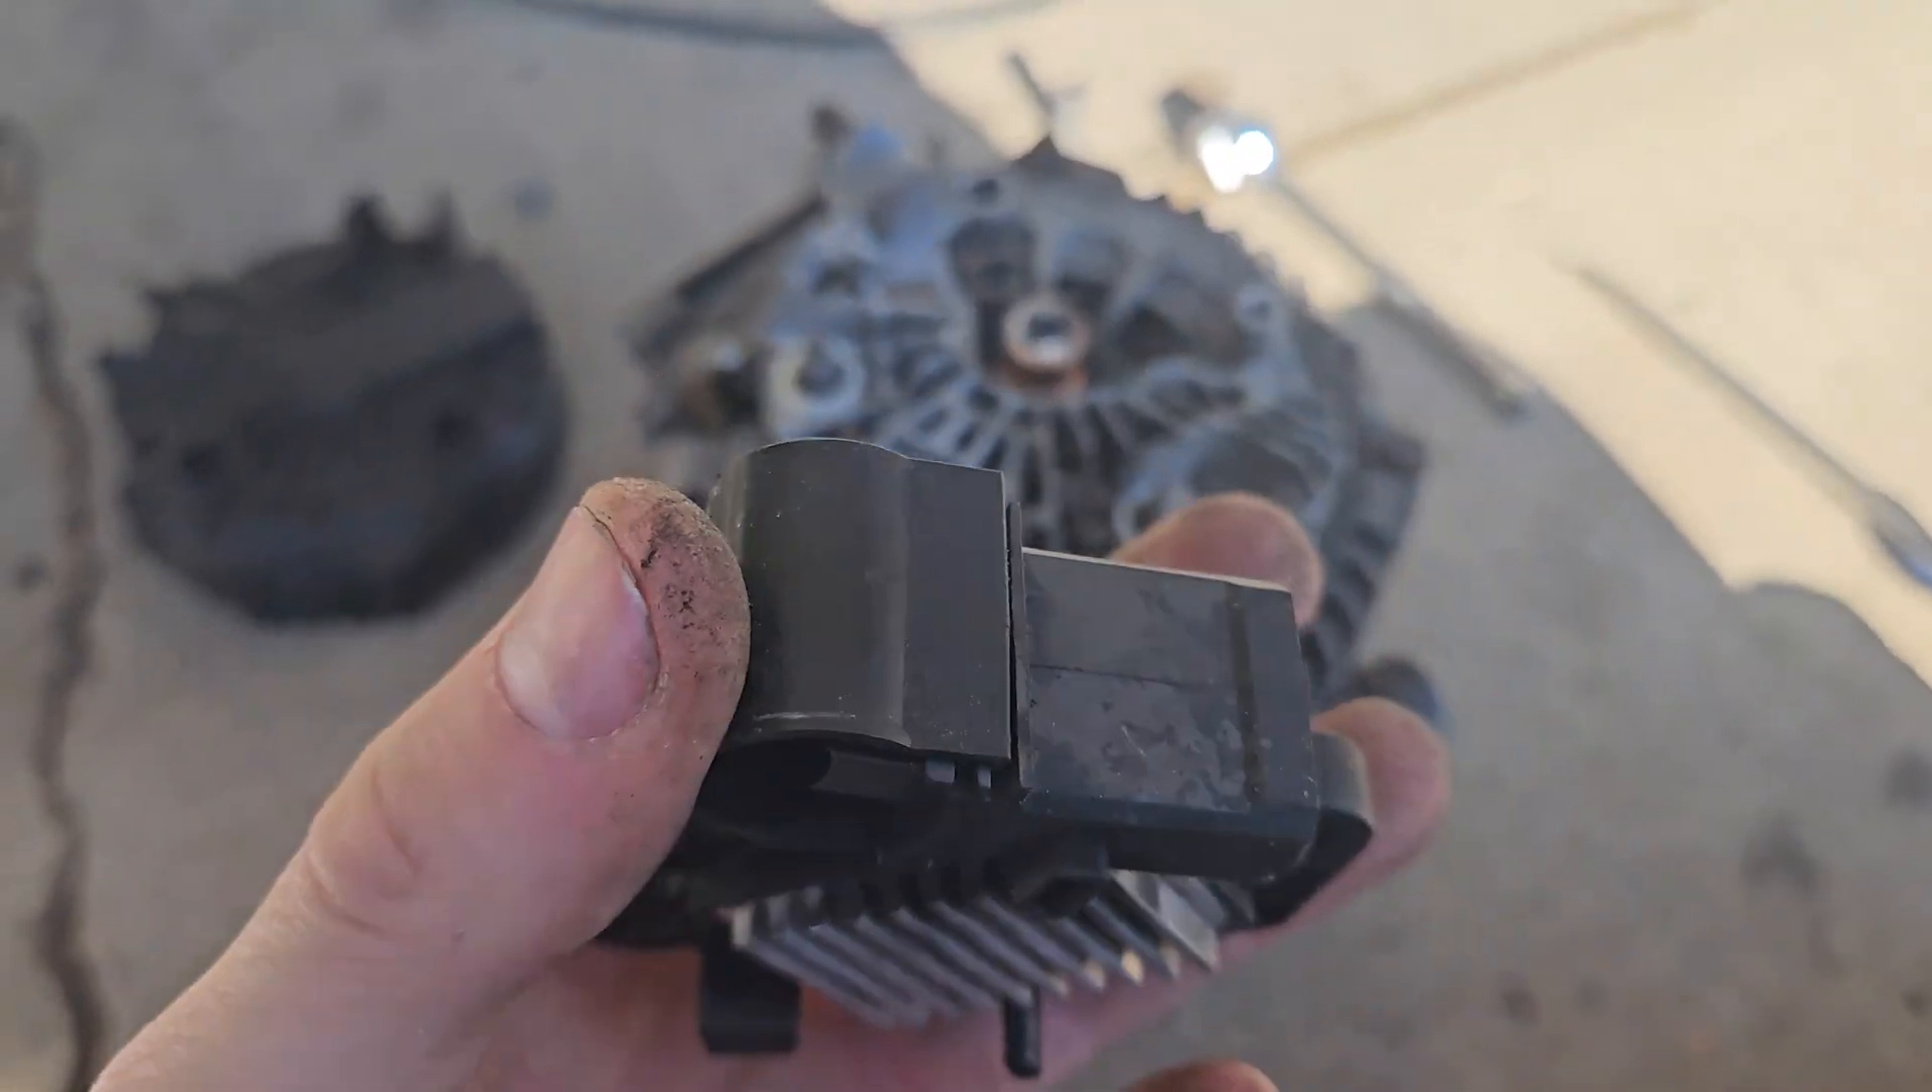And here's the voltage regulator taken off it's got the two contacts there with this cover on them.